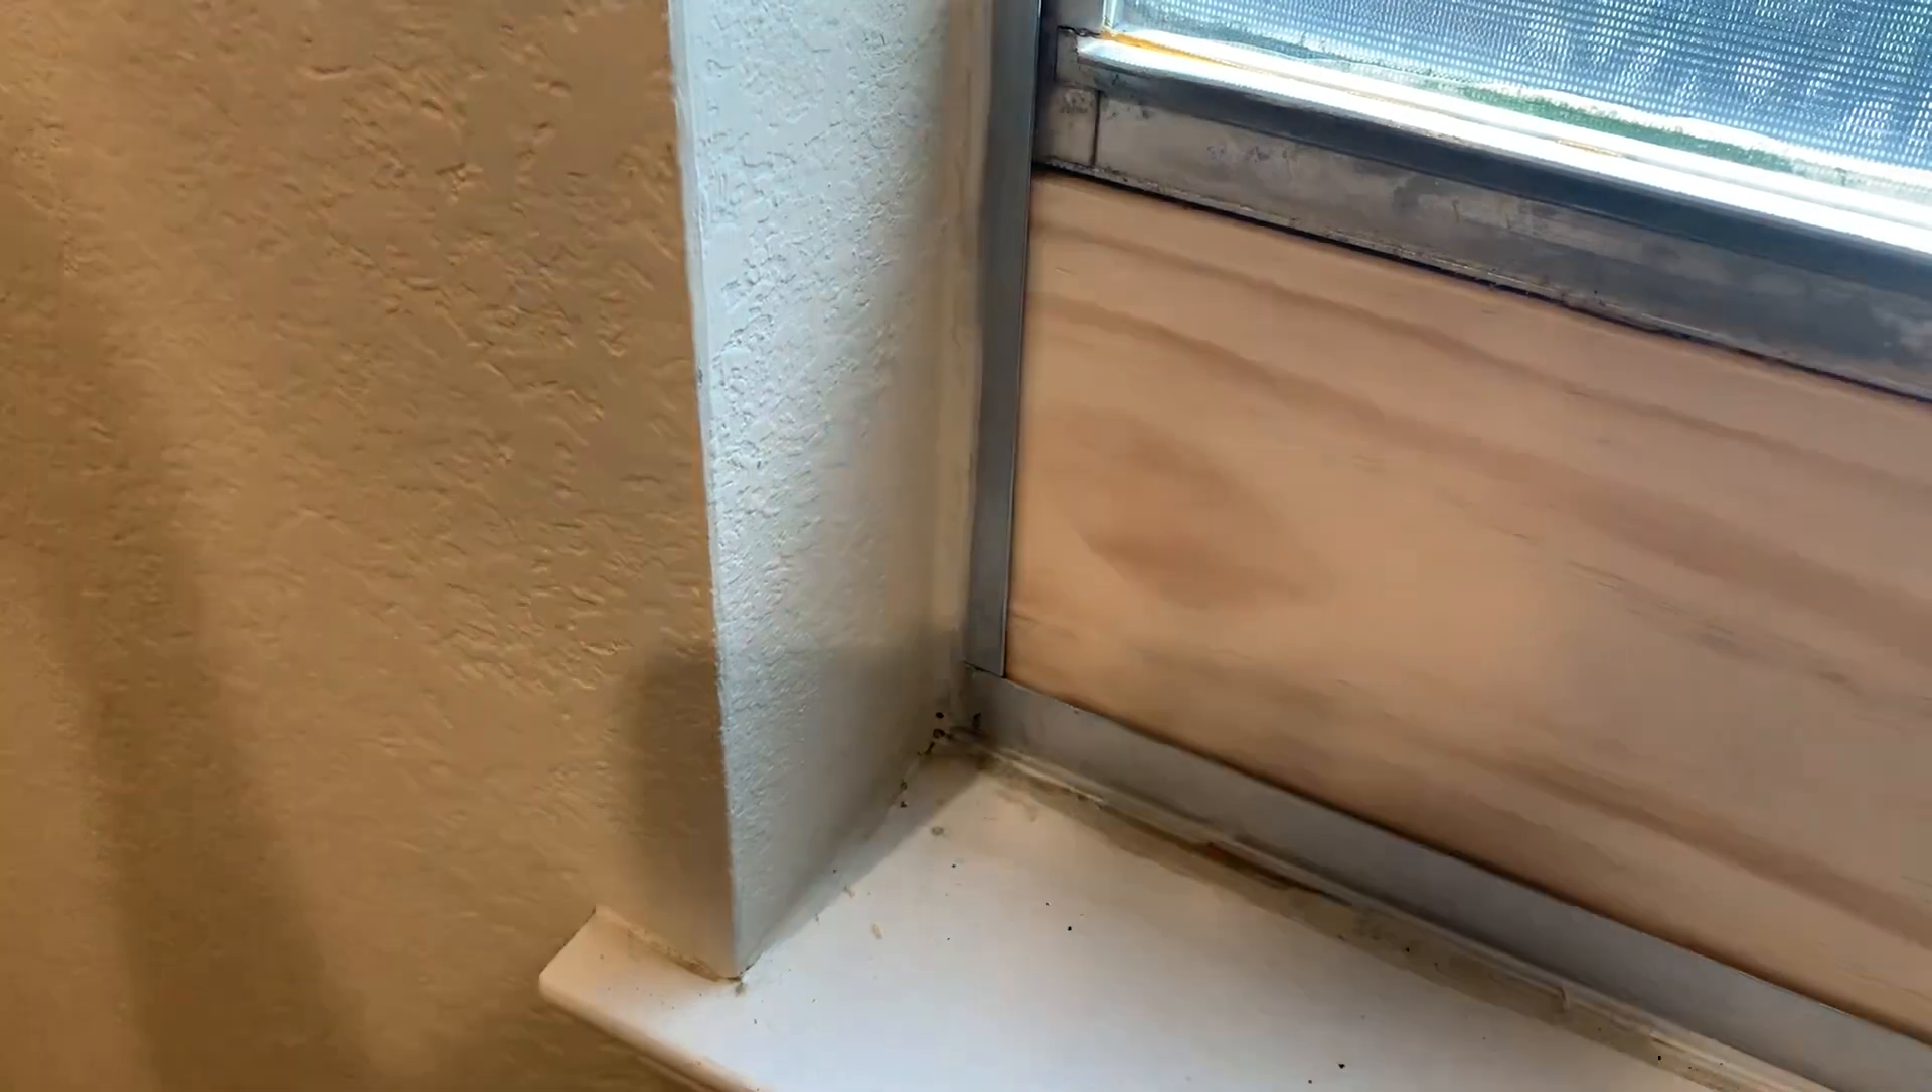As you can tell the piece of wood now fits in between the window perfectly.